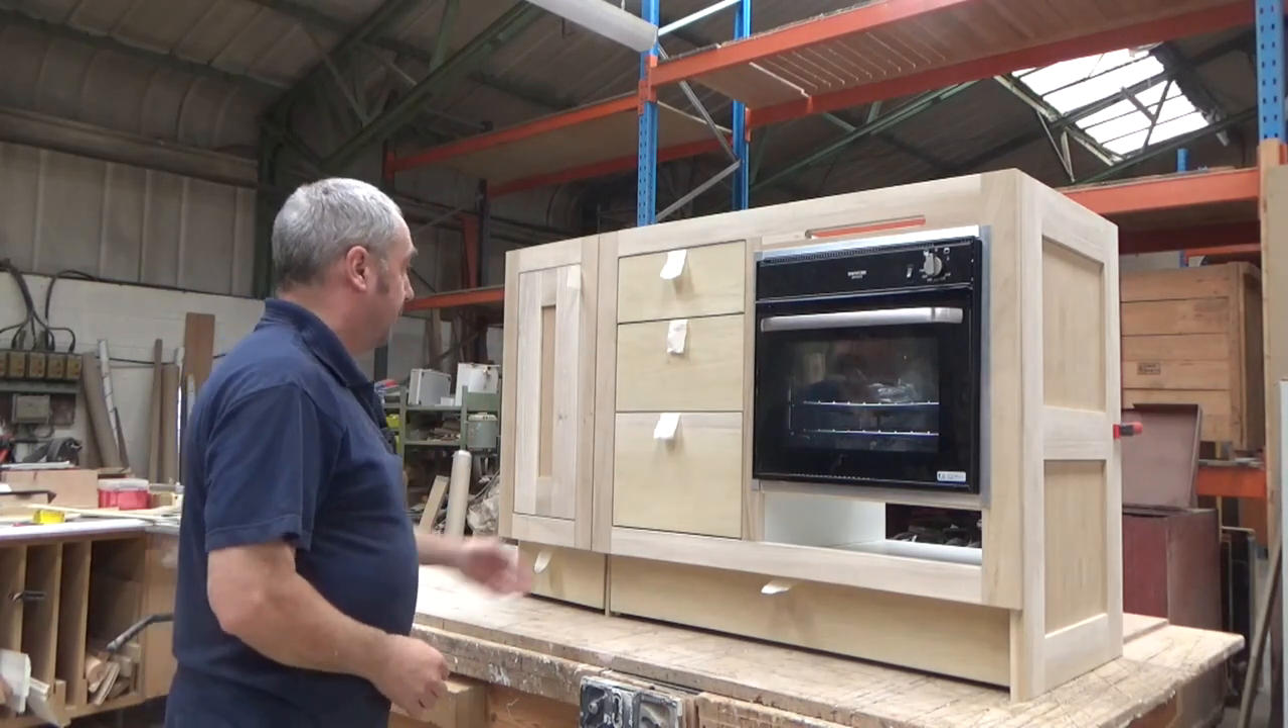Obviously all the handles have got to go on.